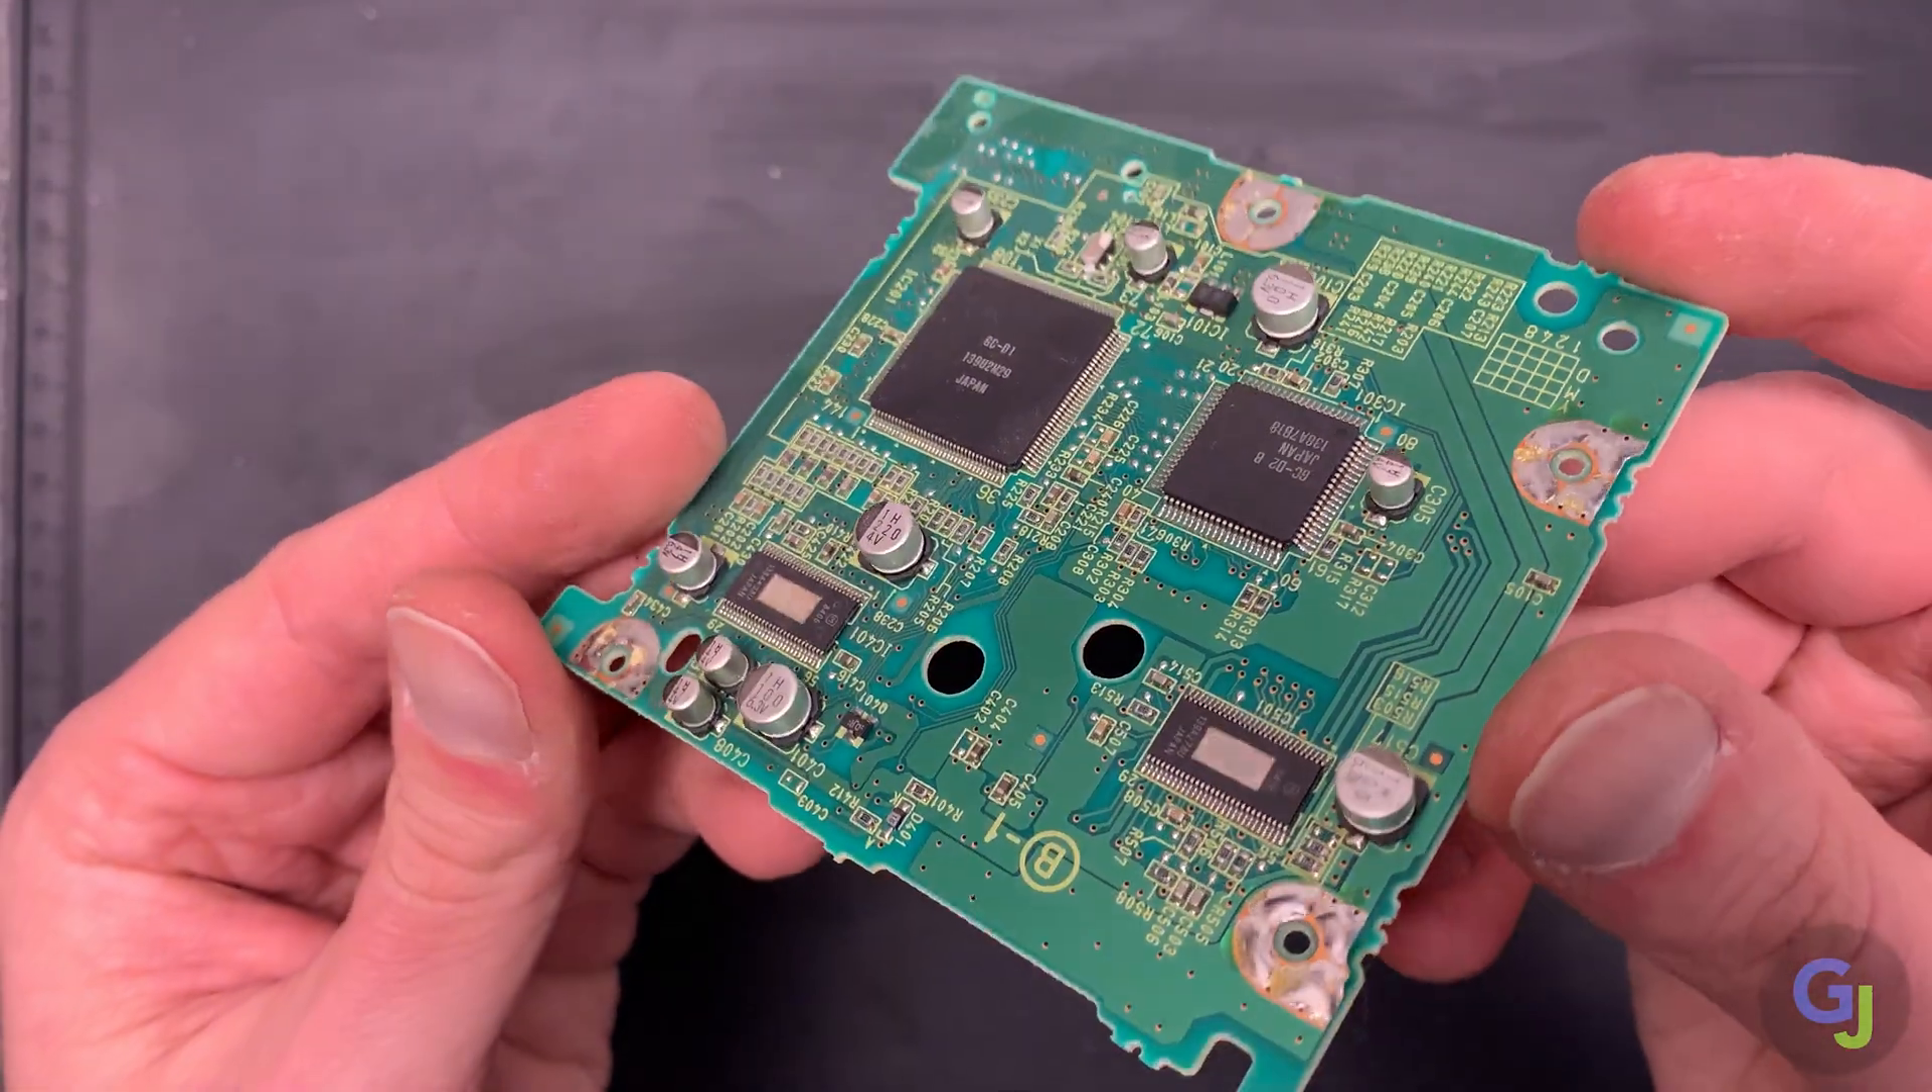But congrats you finally have the circuit board out.